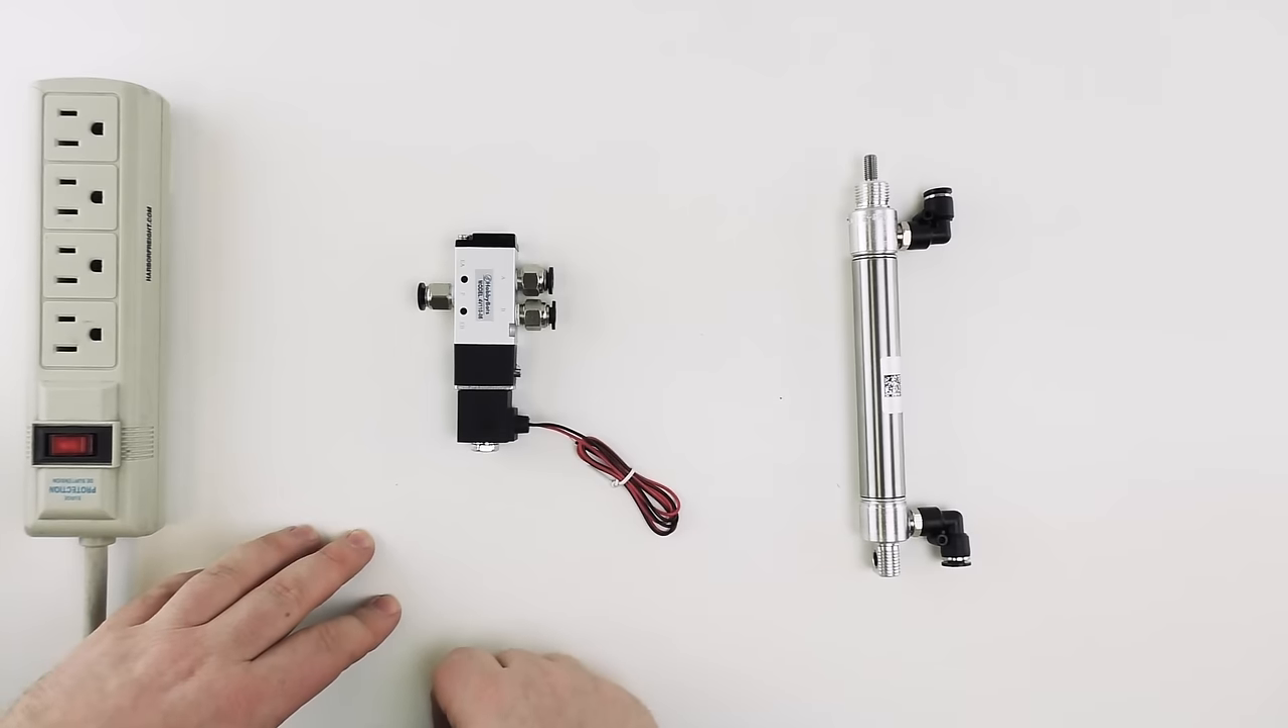Alright now we have our elbows installed into our cylinder. We have our fittings installed into our solenoid.